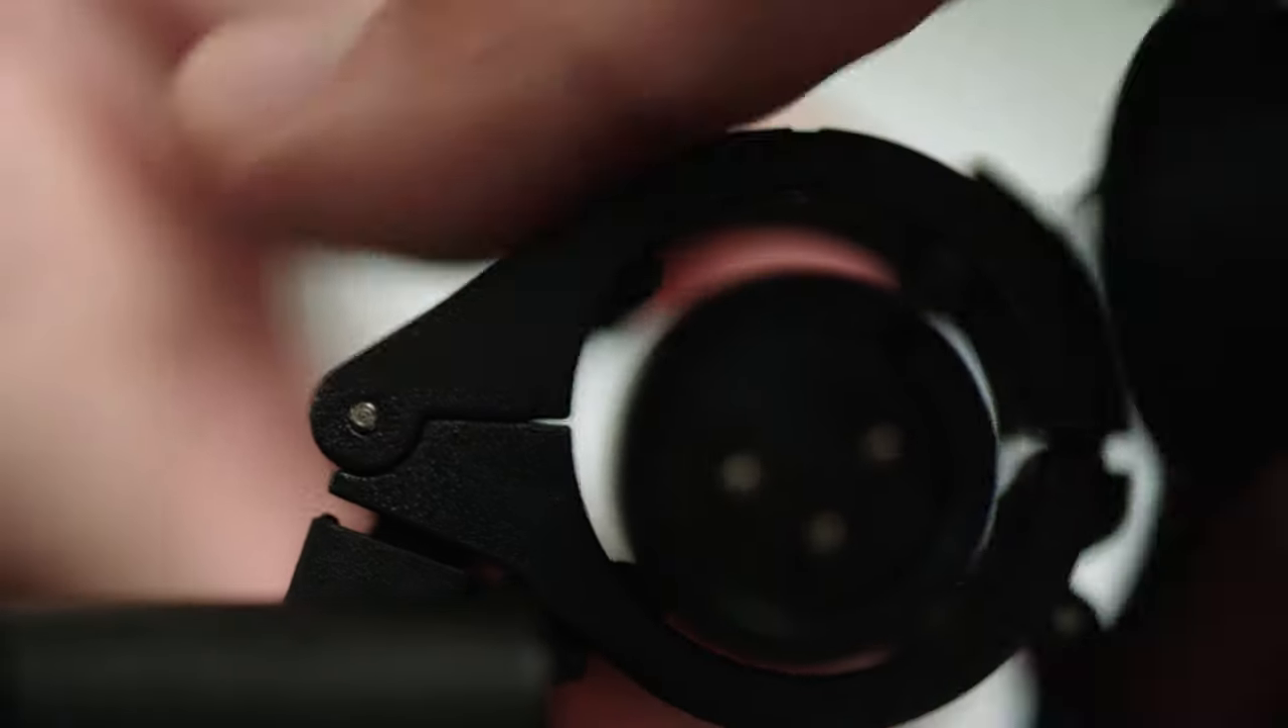So the problem that I've had with this XLR handle is that they made this little ring here that holds your microphone just a little bit too wide which is probably the size of the Sony microphones.